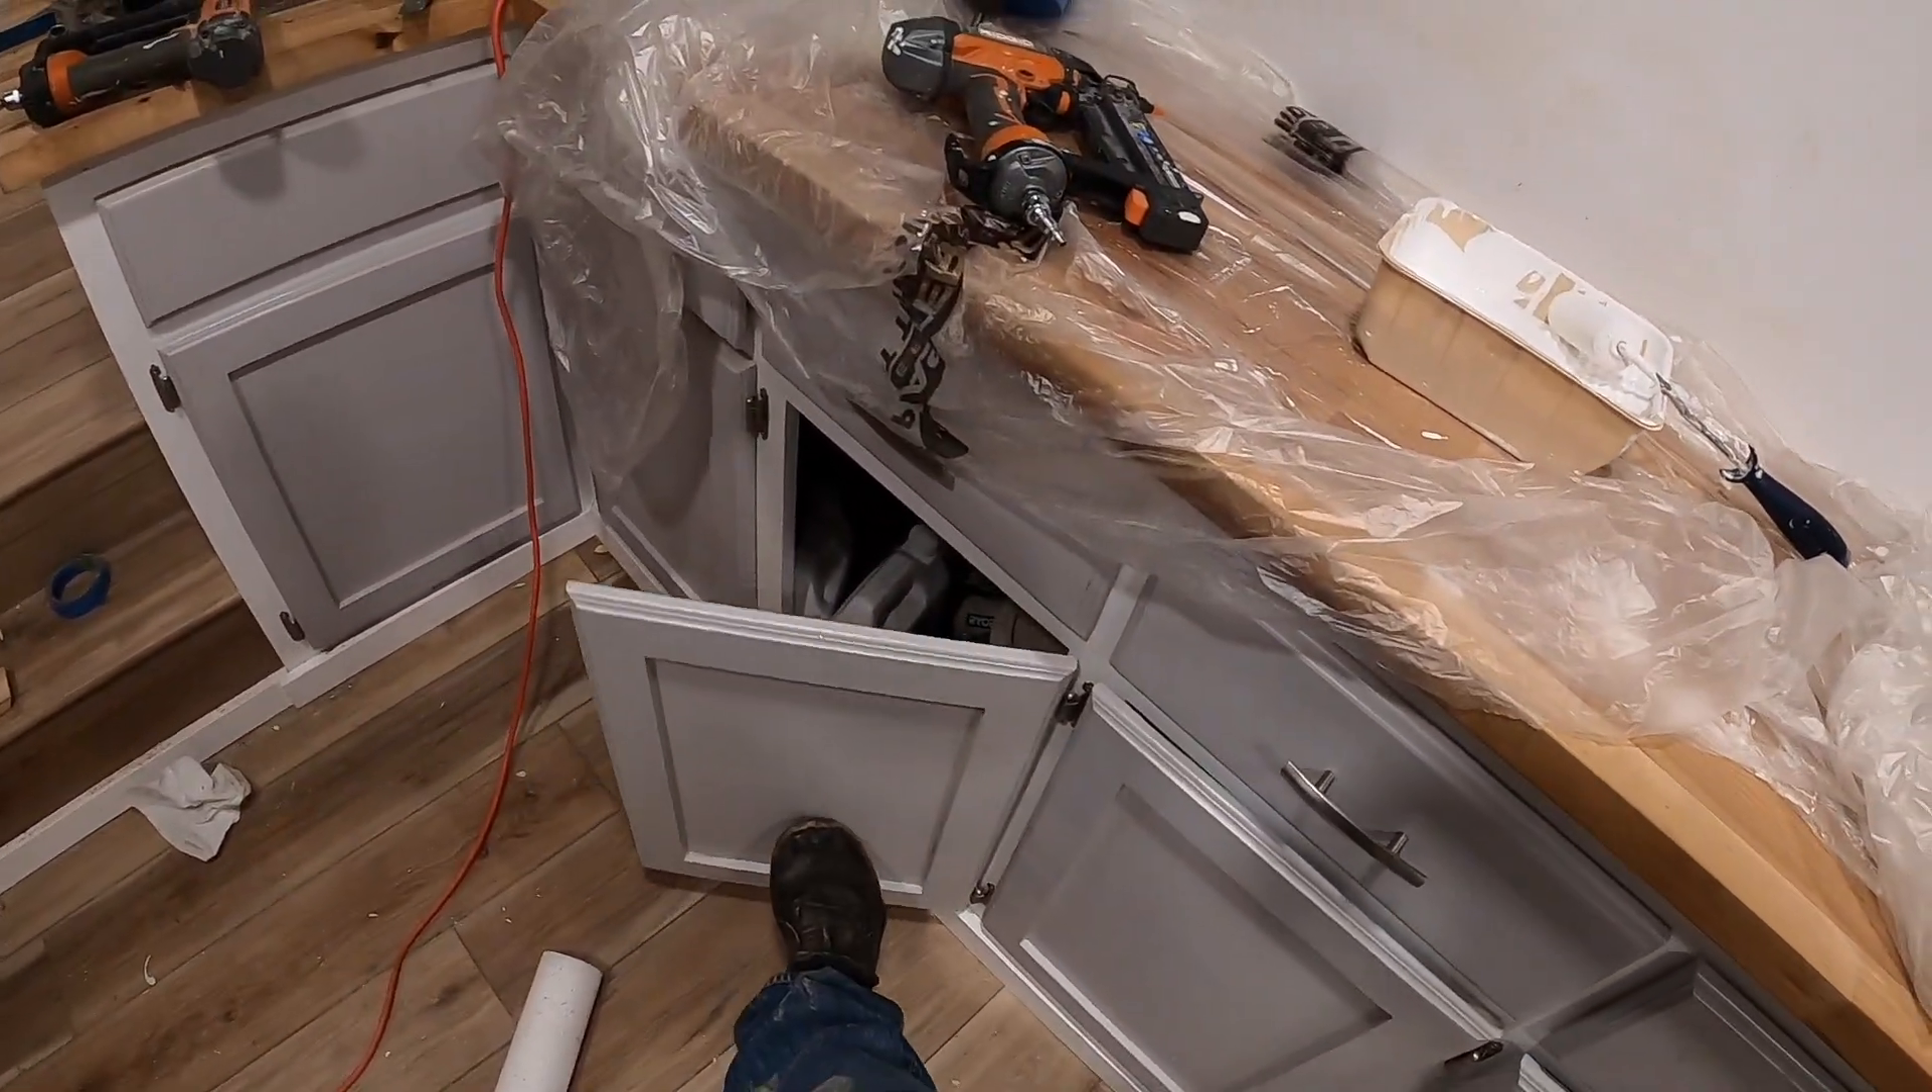All the cabinets here are finished other than the doorknobs.